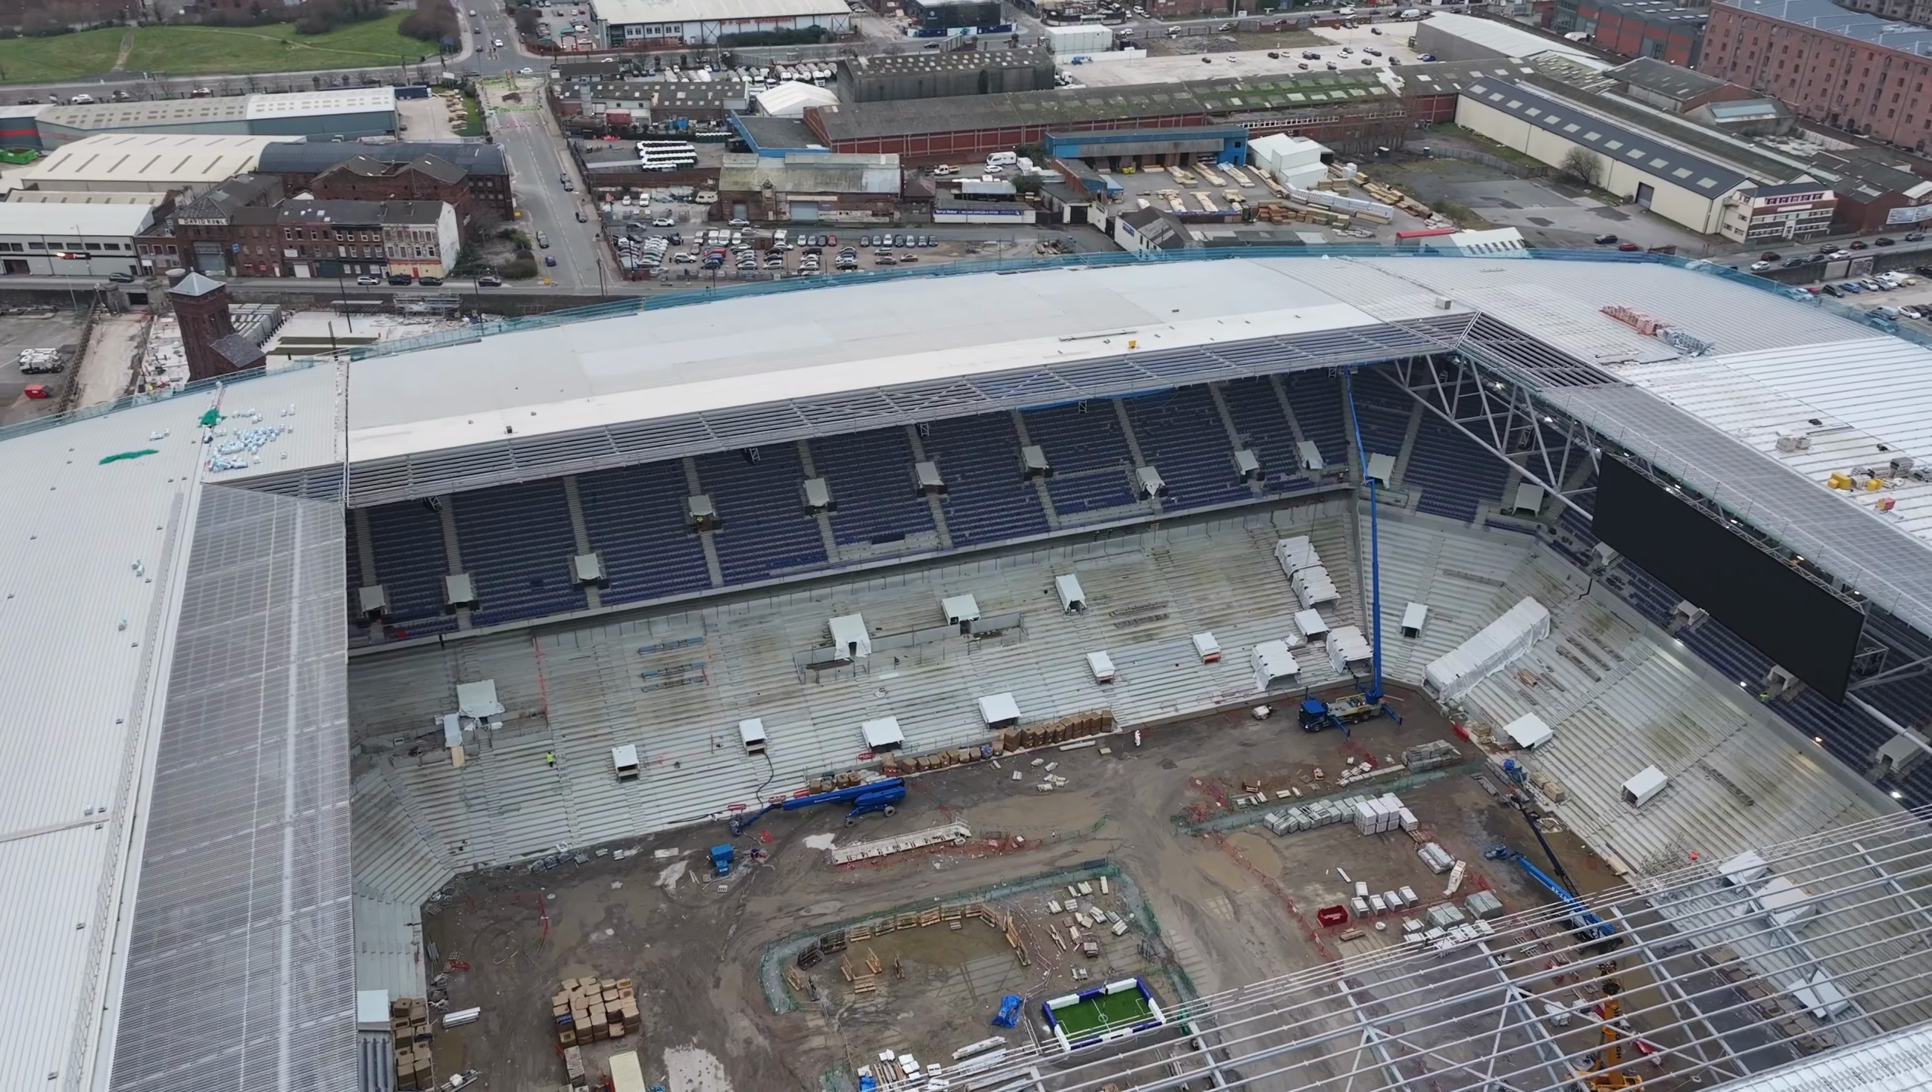All the seats are on the top.